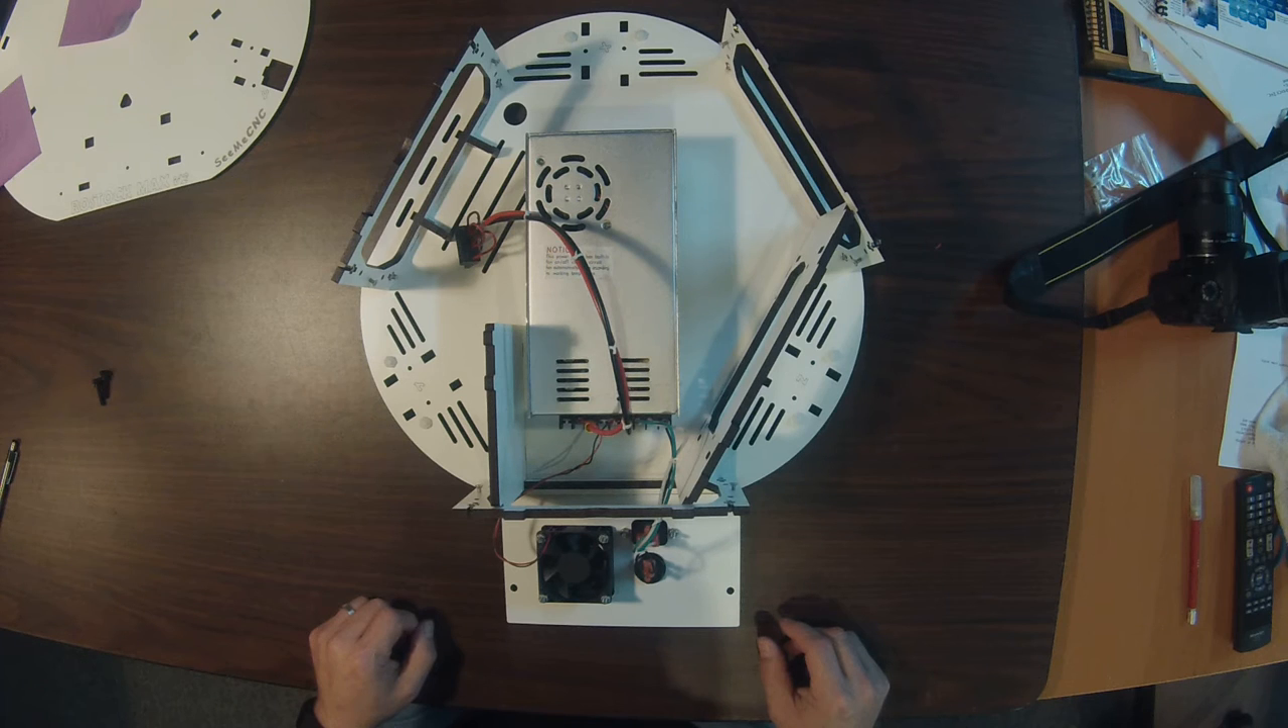As you can see we've got the fan installed.